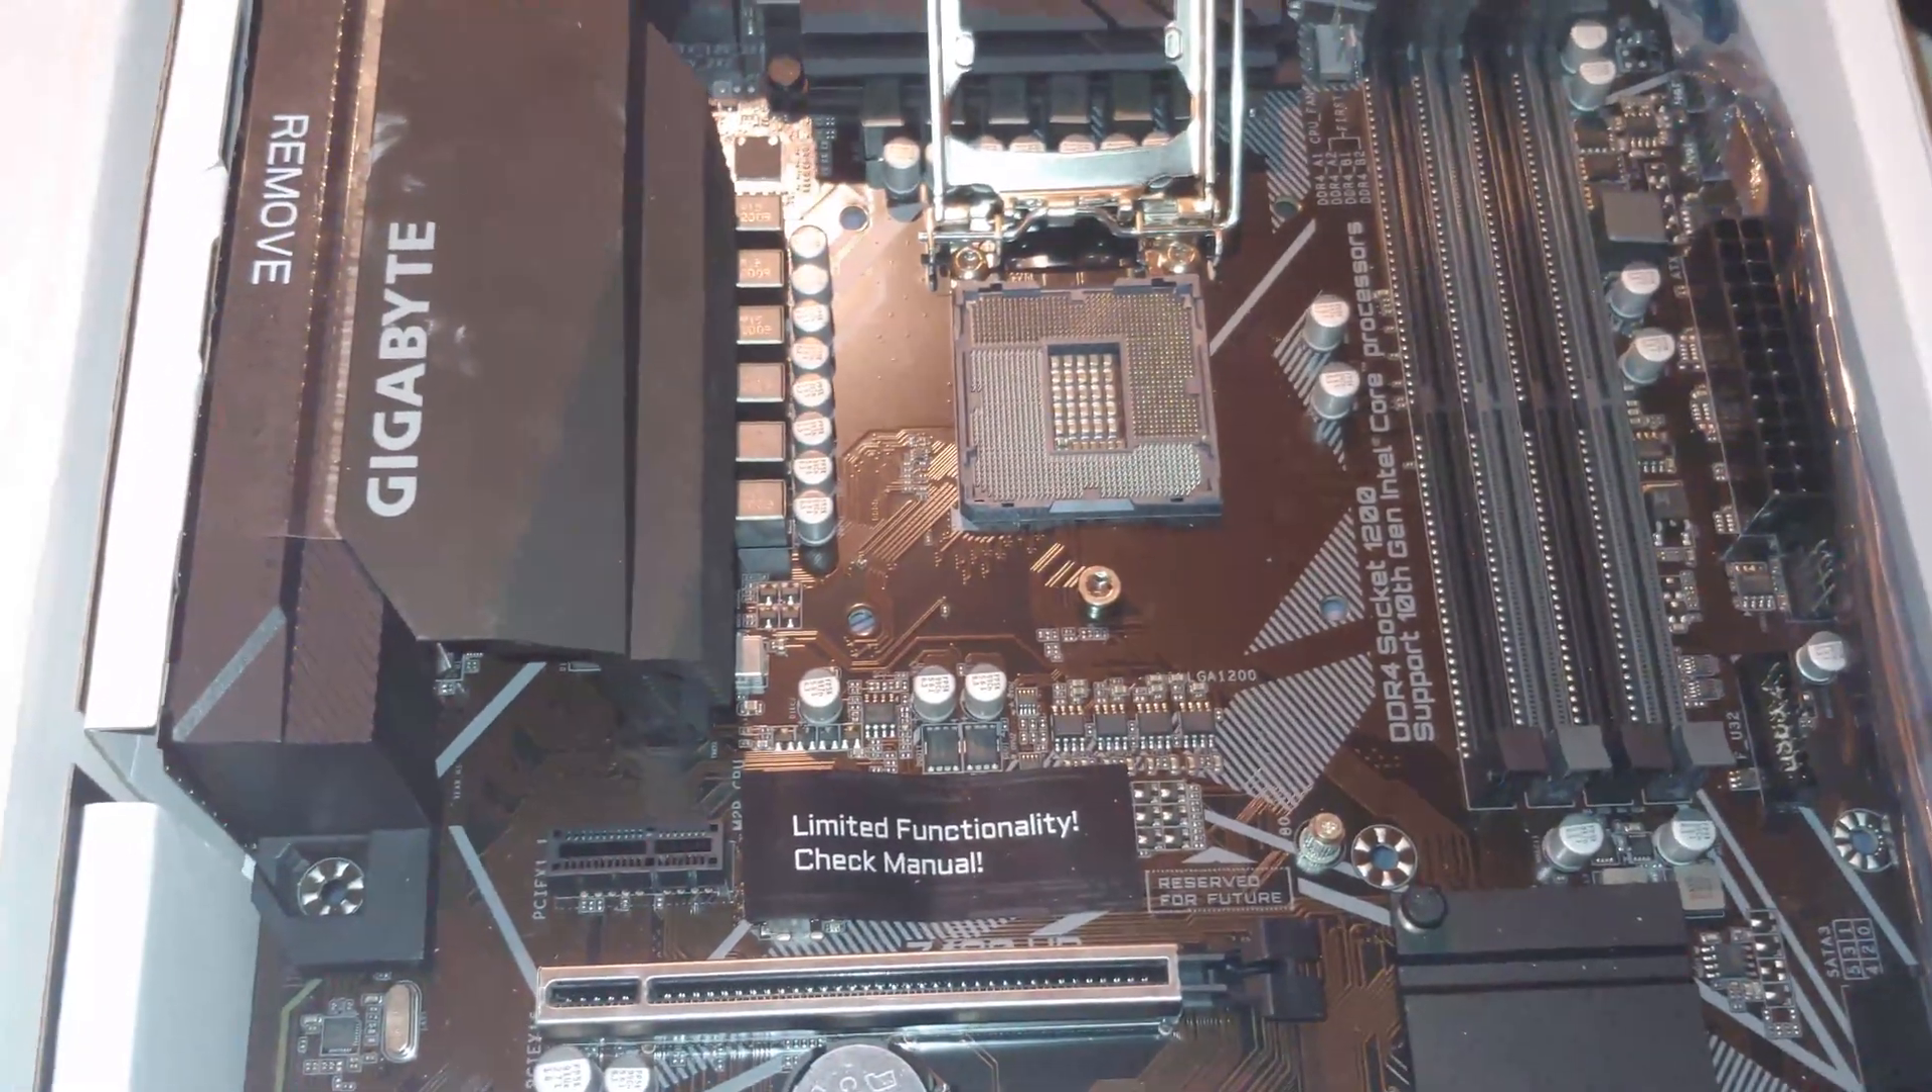All right, so there is the CPU is out.